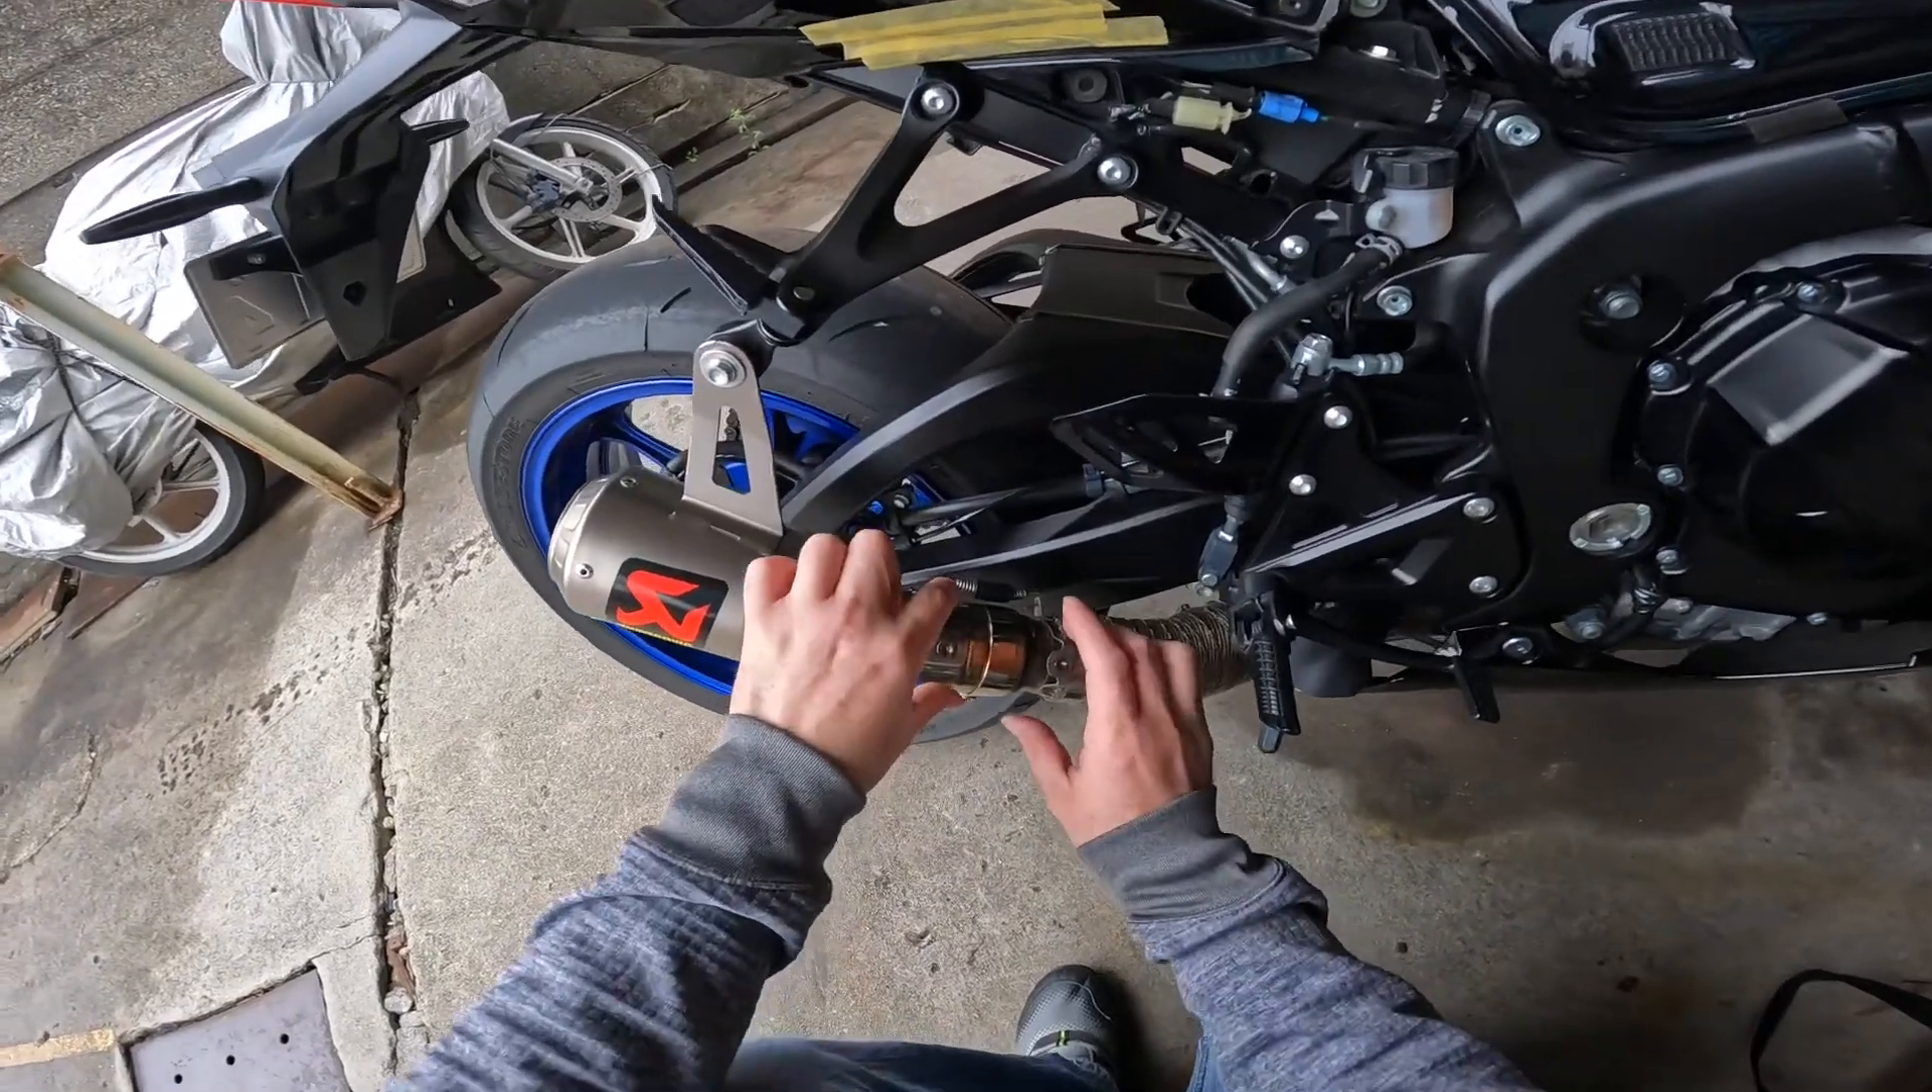Já tá instalado aqui o escape depois só falta encaixar a capa de fibra de carbono aqui.